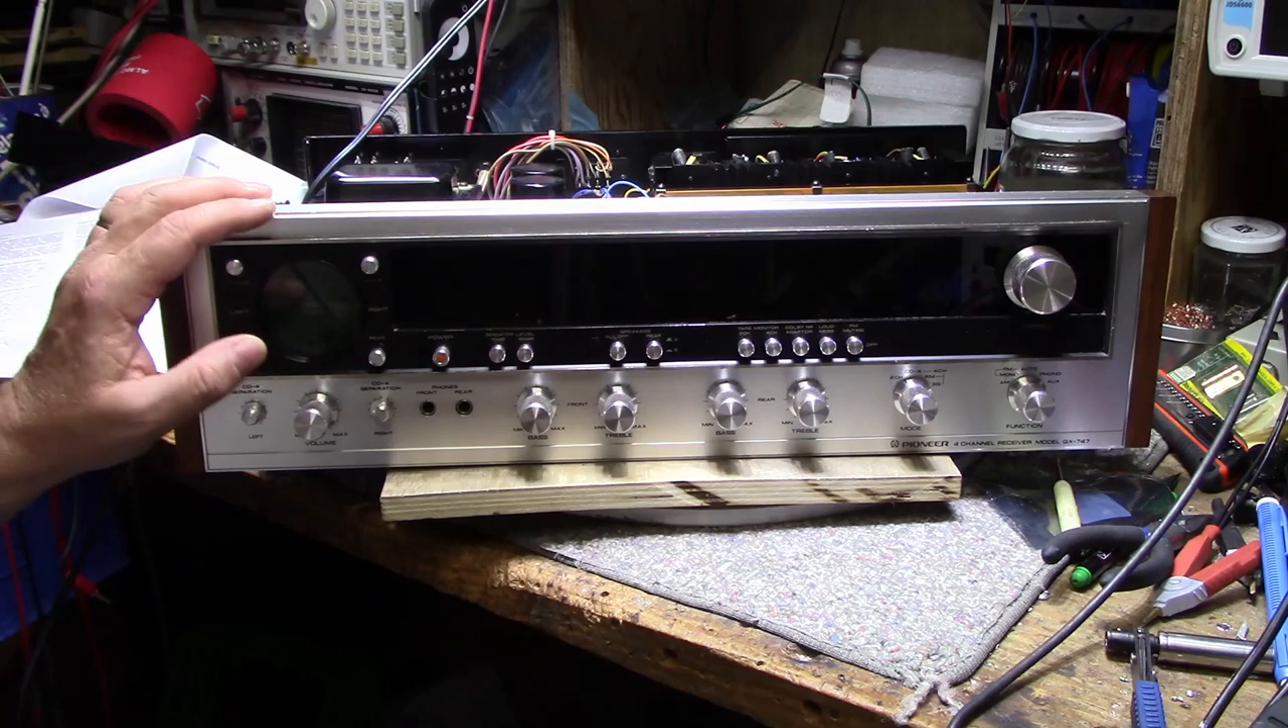I got the front back together and it's starting to look good.